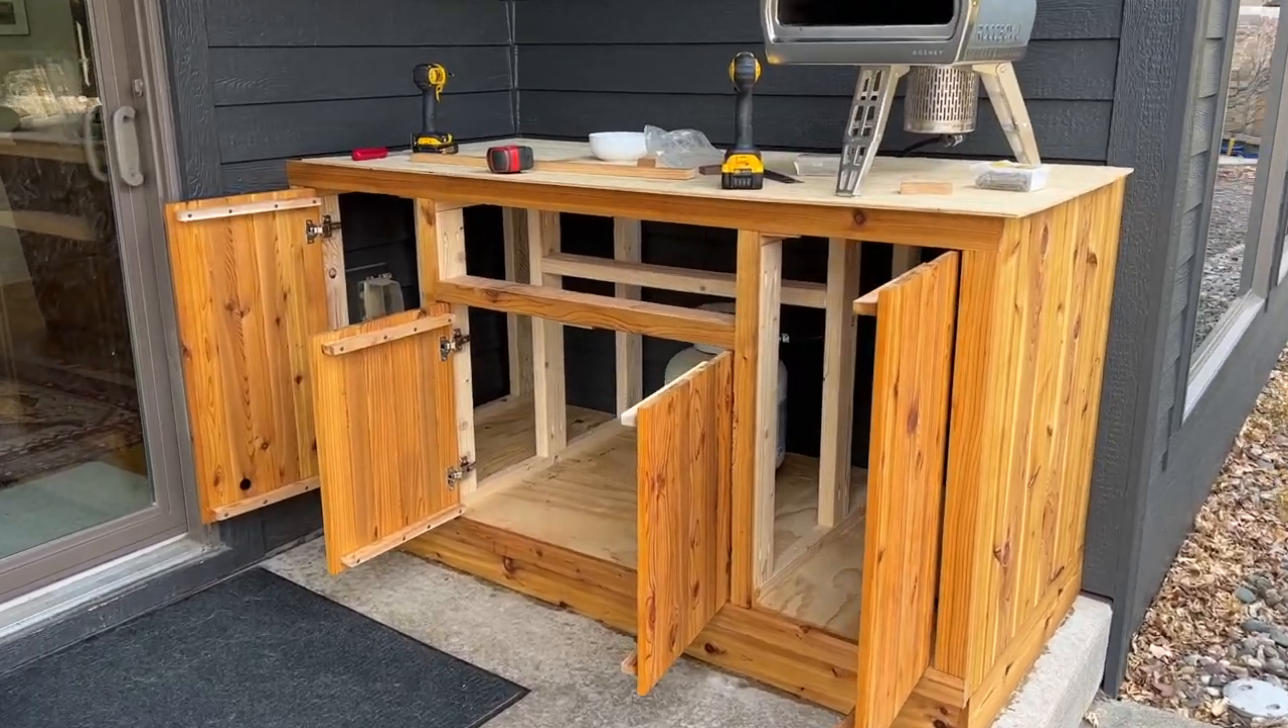Doors went on okay. Check out the hardware.